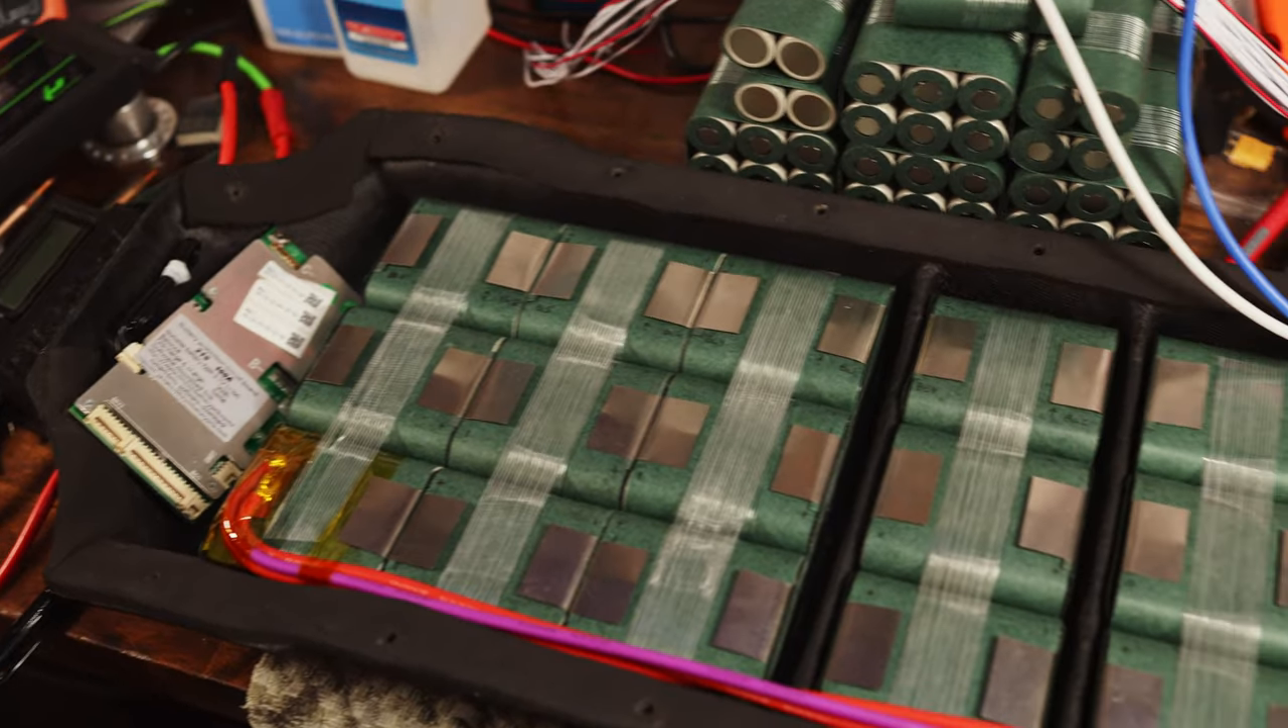All right, so we've got all of the packs taped up and all the tabs bent down.